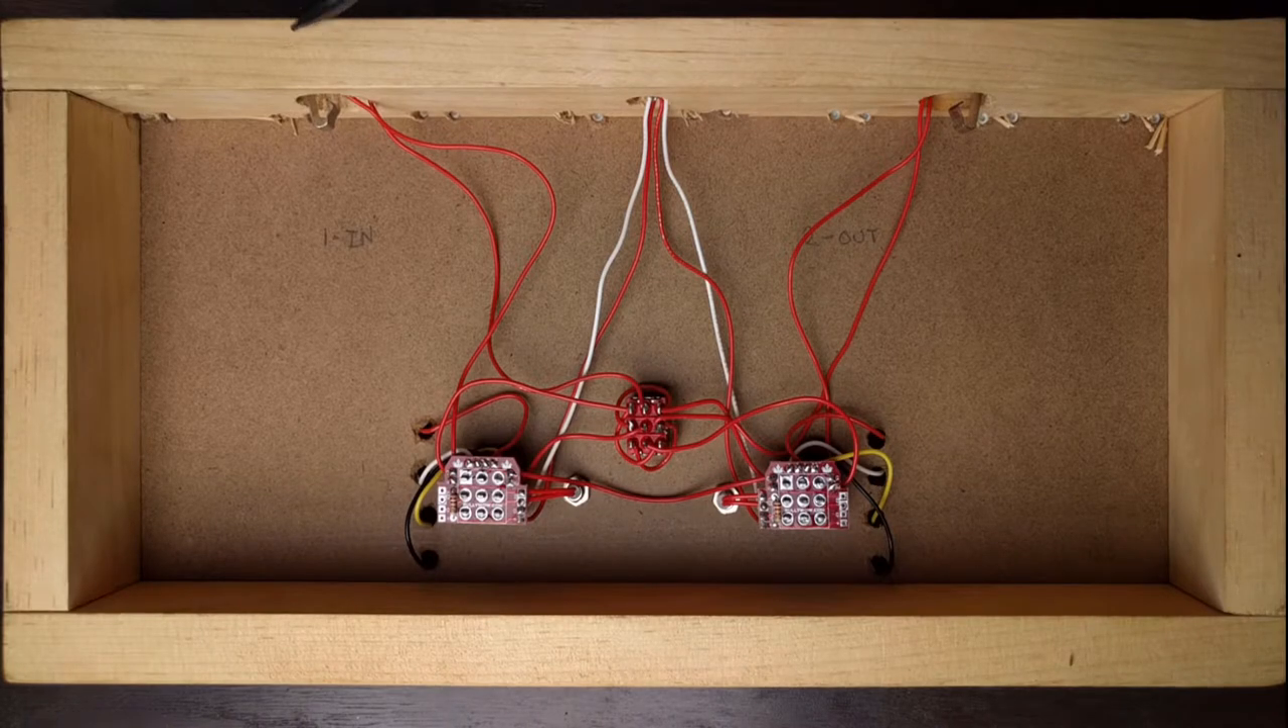So we have our wiring to our output and input sides.